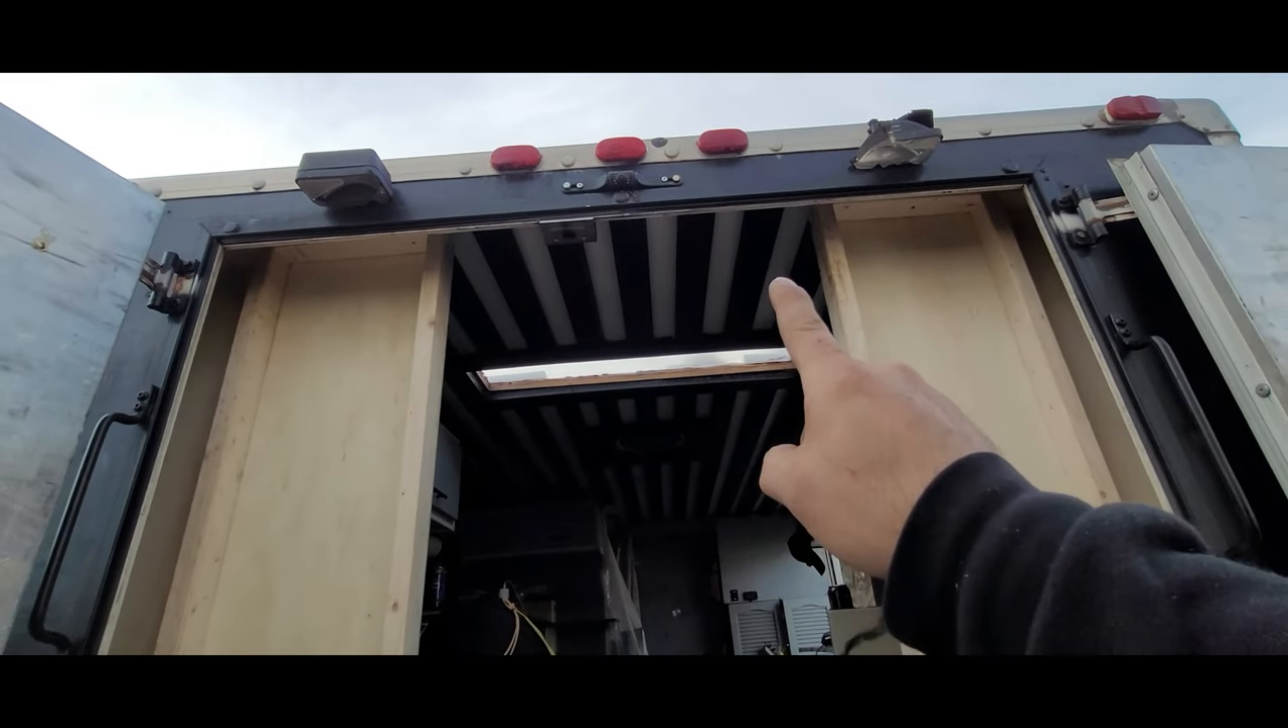Okay, so now we have both of the sides of the wall installed.